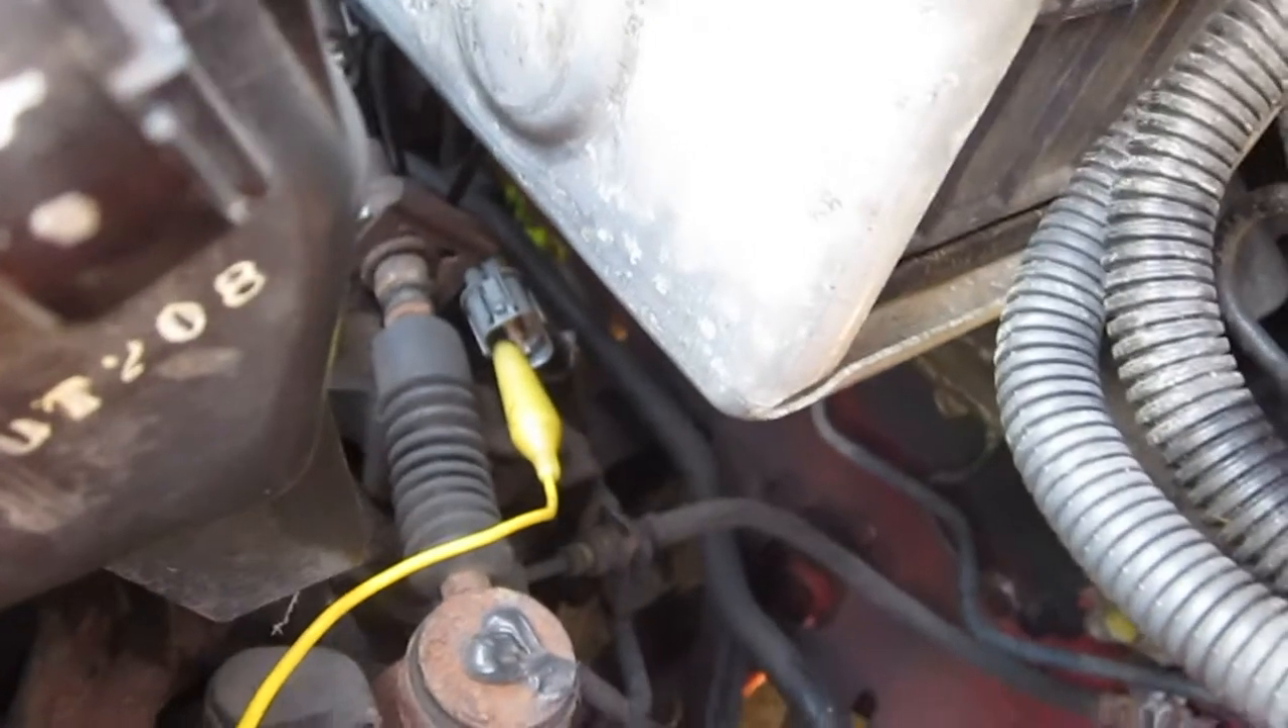And I have the clip lead hooked up to the harness cable end.